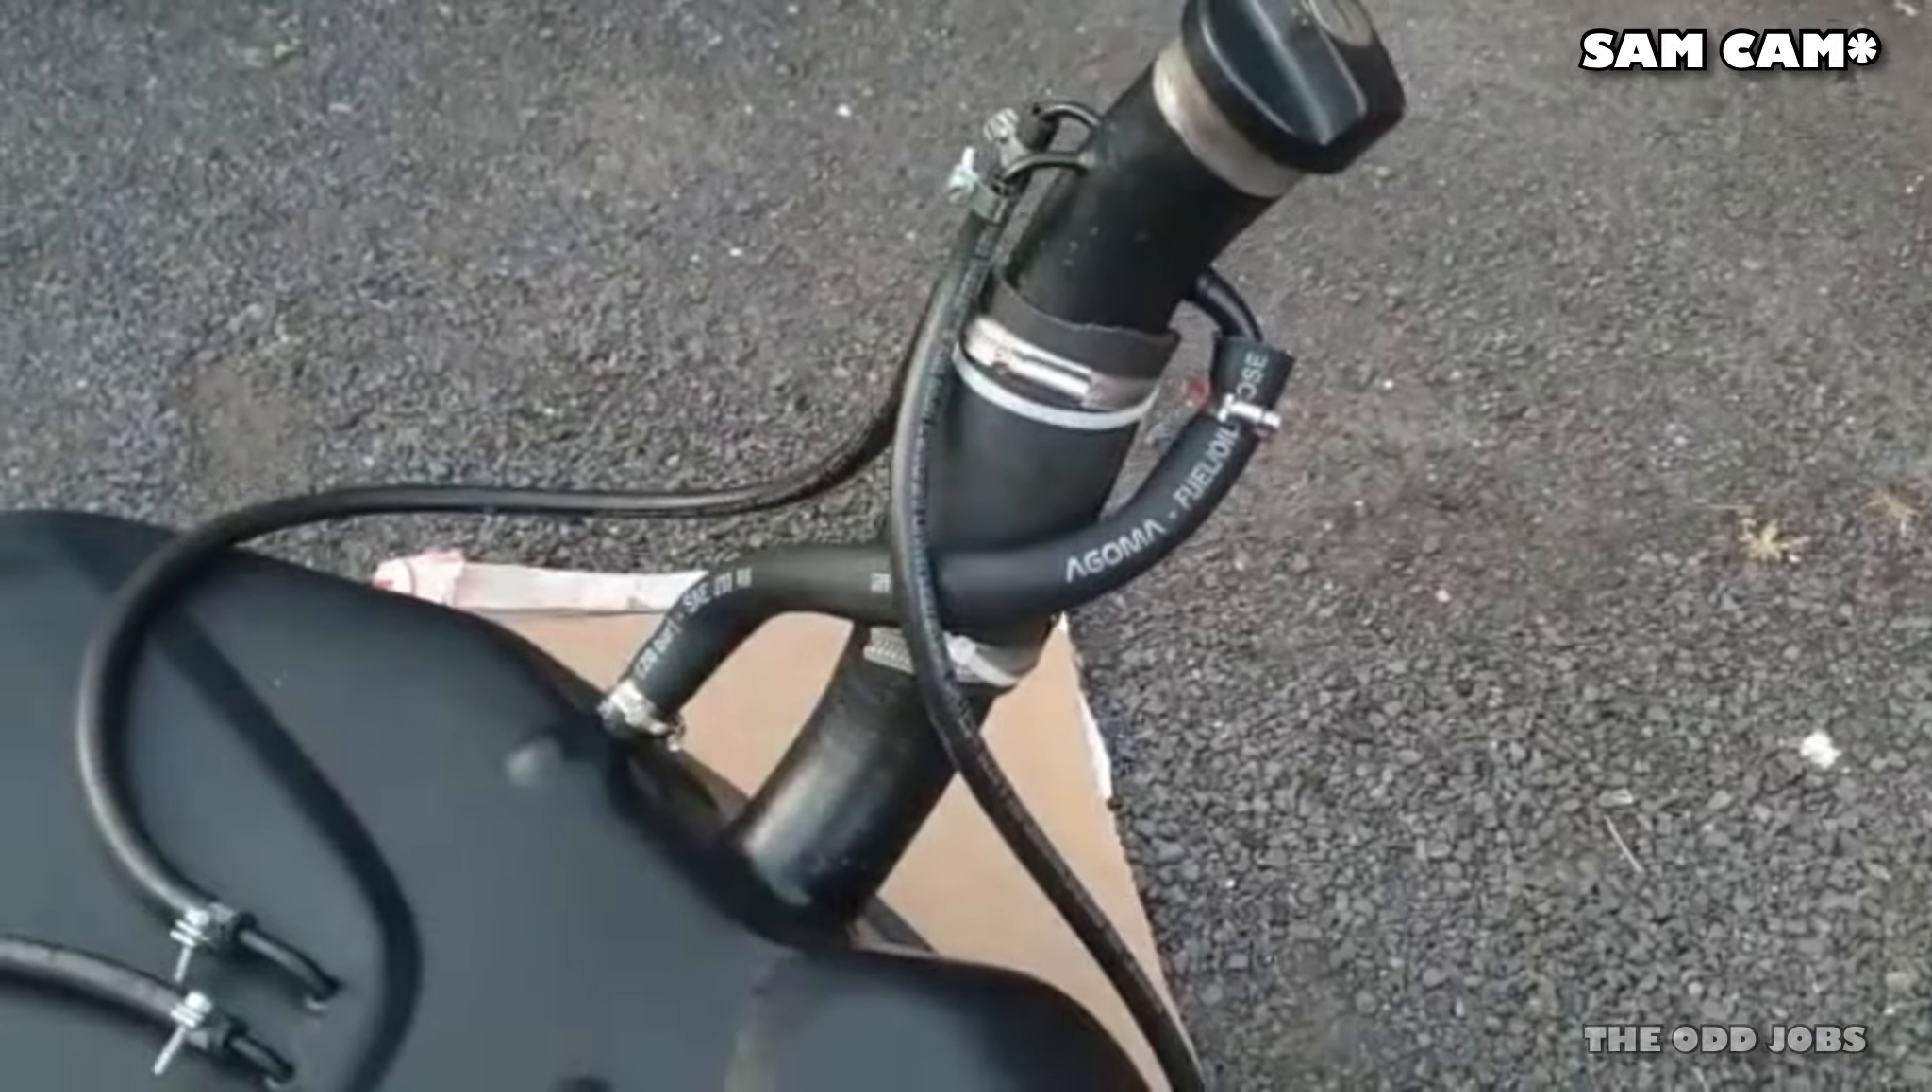Okay, all done. So we've got the big pipe on just there.